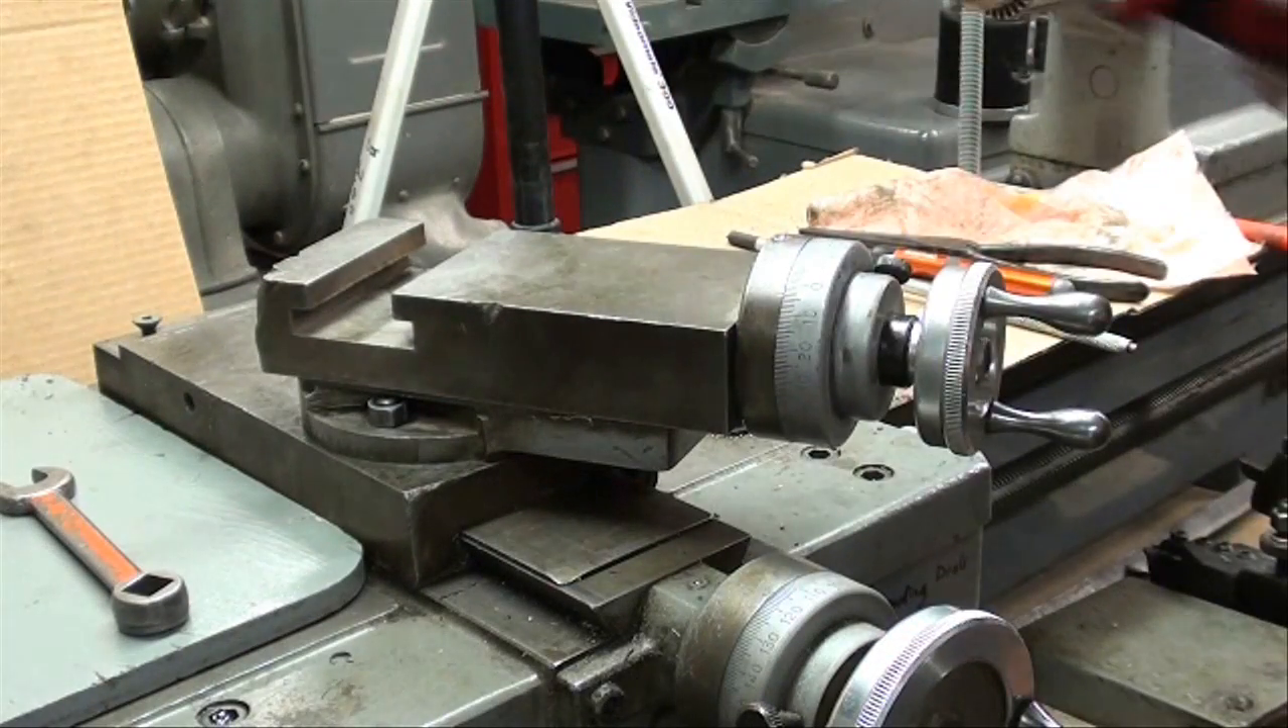The compound is mounted back on the lathe.